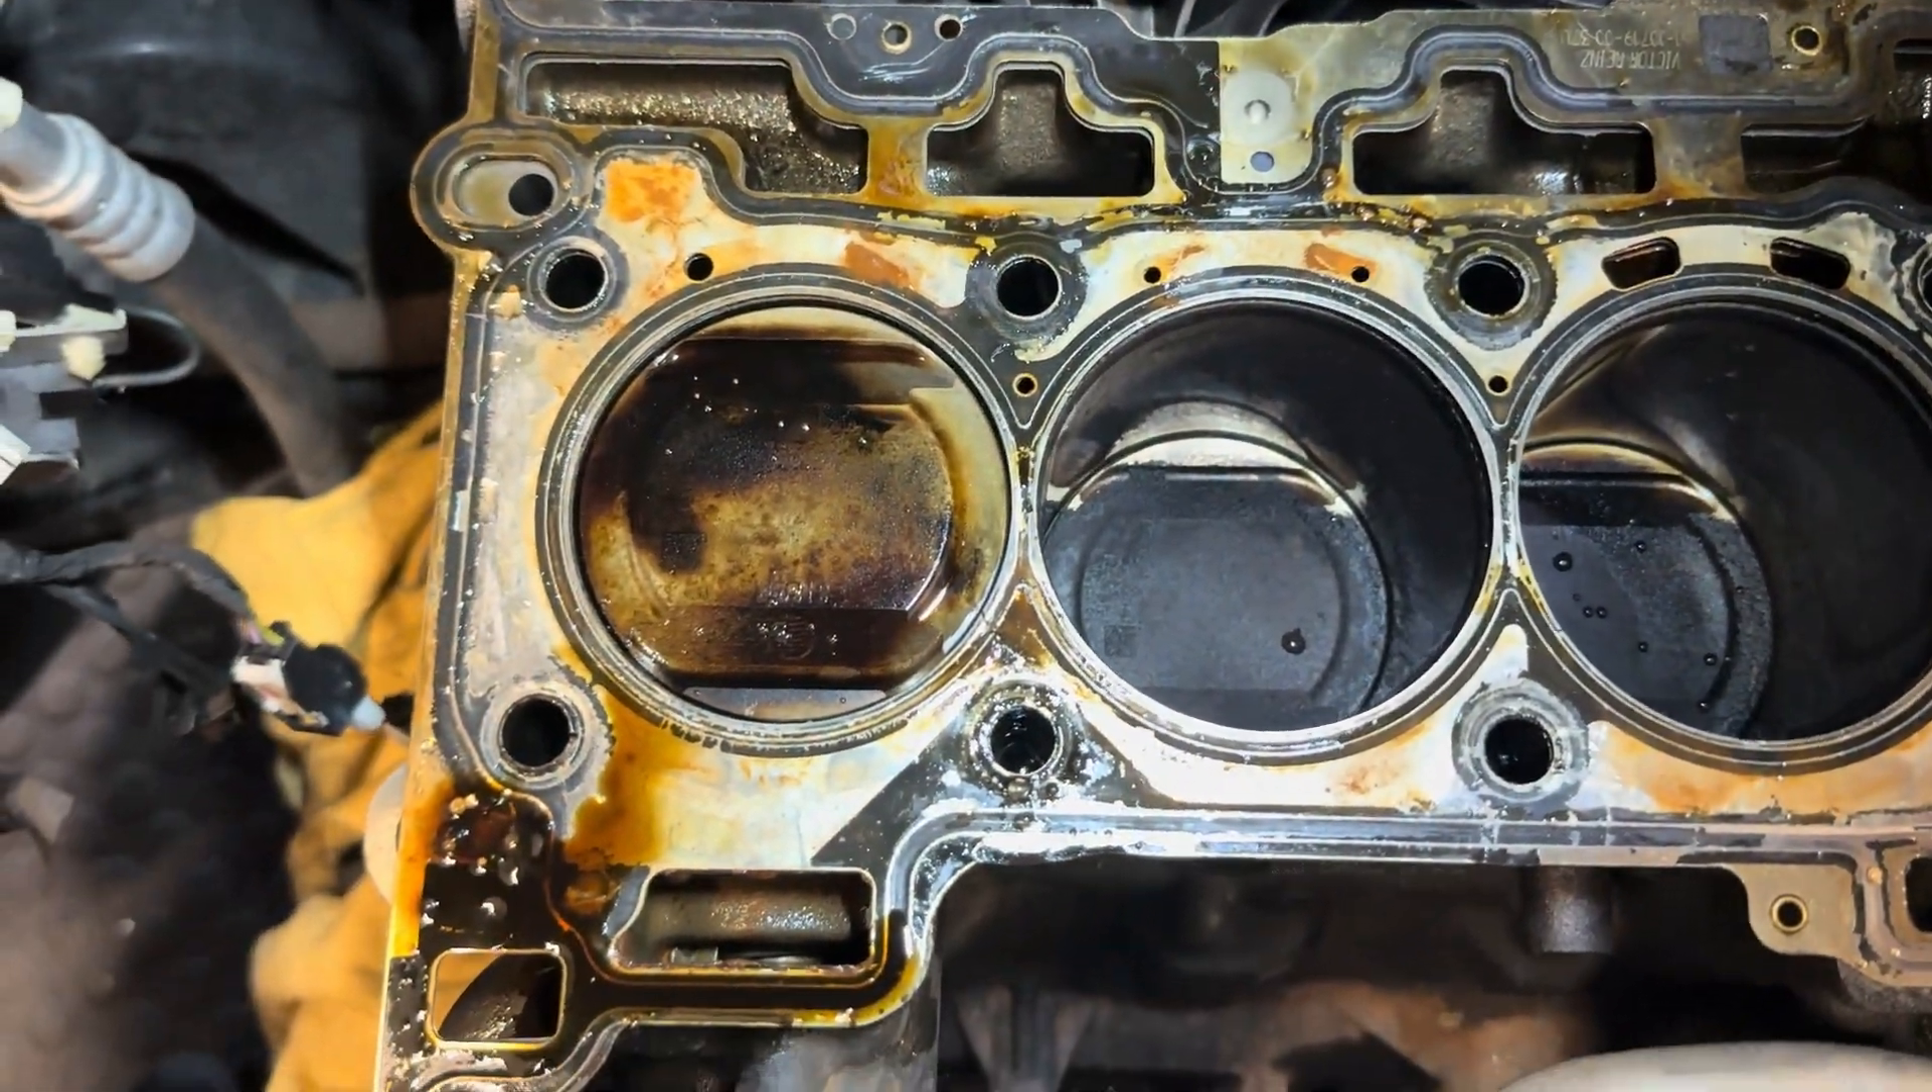So now the engine is all stripped down.